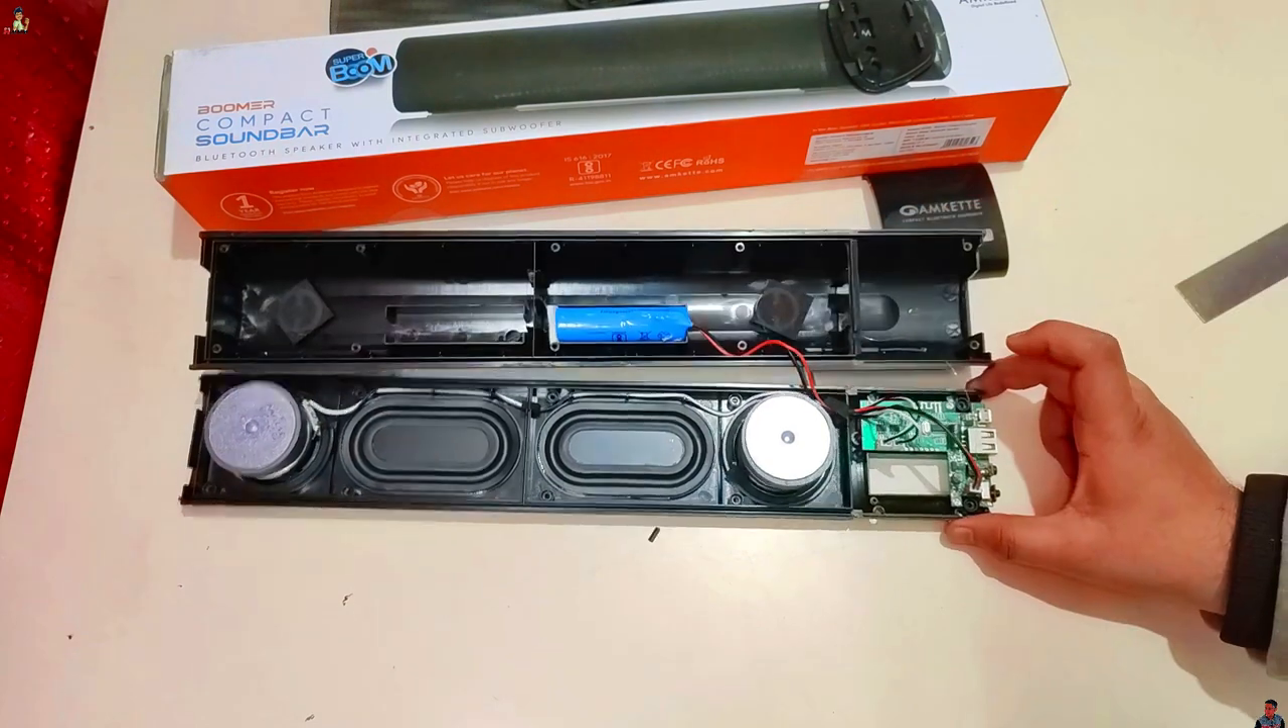यह देखिए यह इस तरह से खुल चुका है इसमें आपको देखे मेन मदर बोर्ड लगा हुए दिख जाता है।